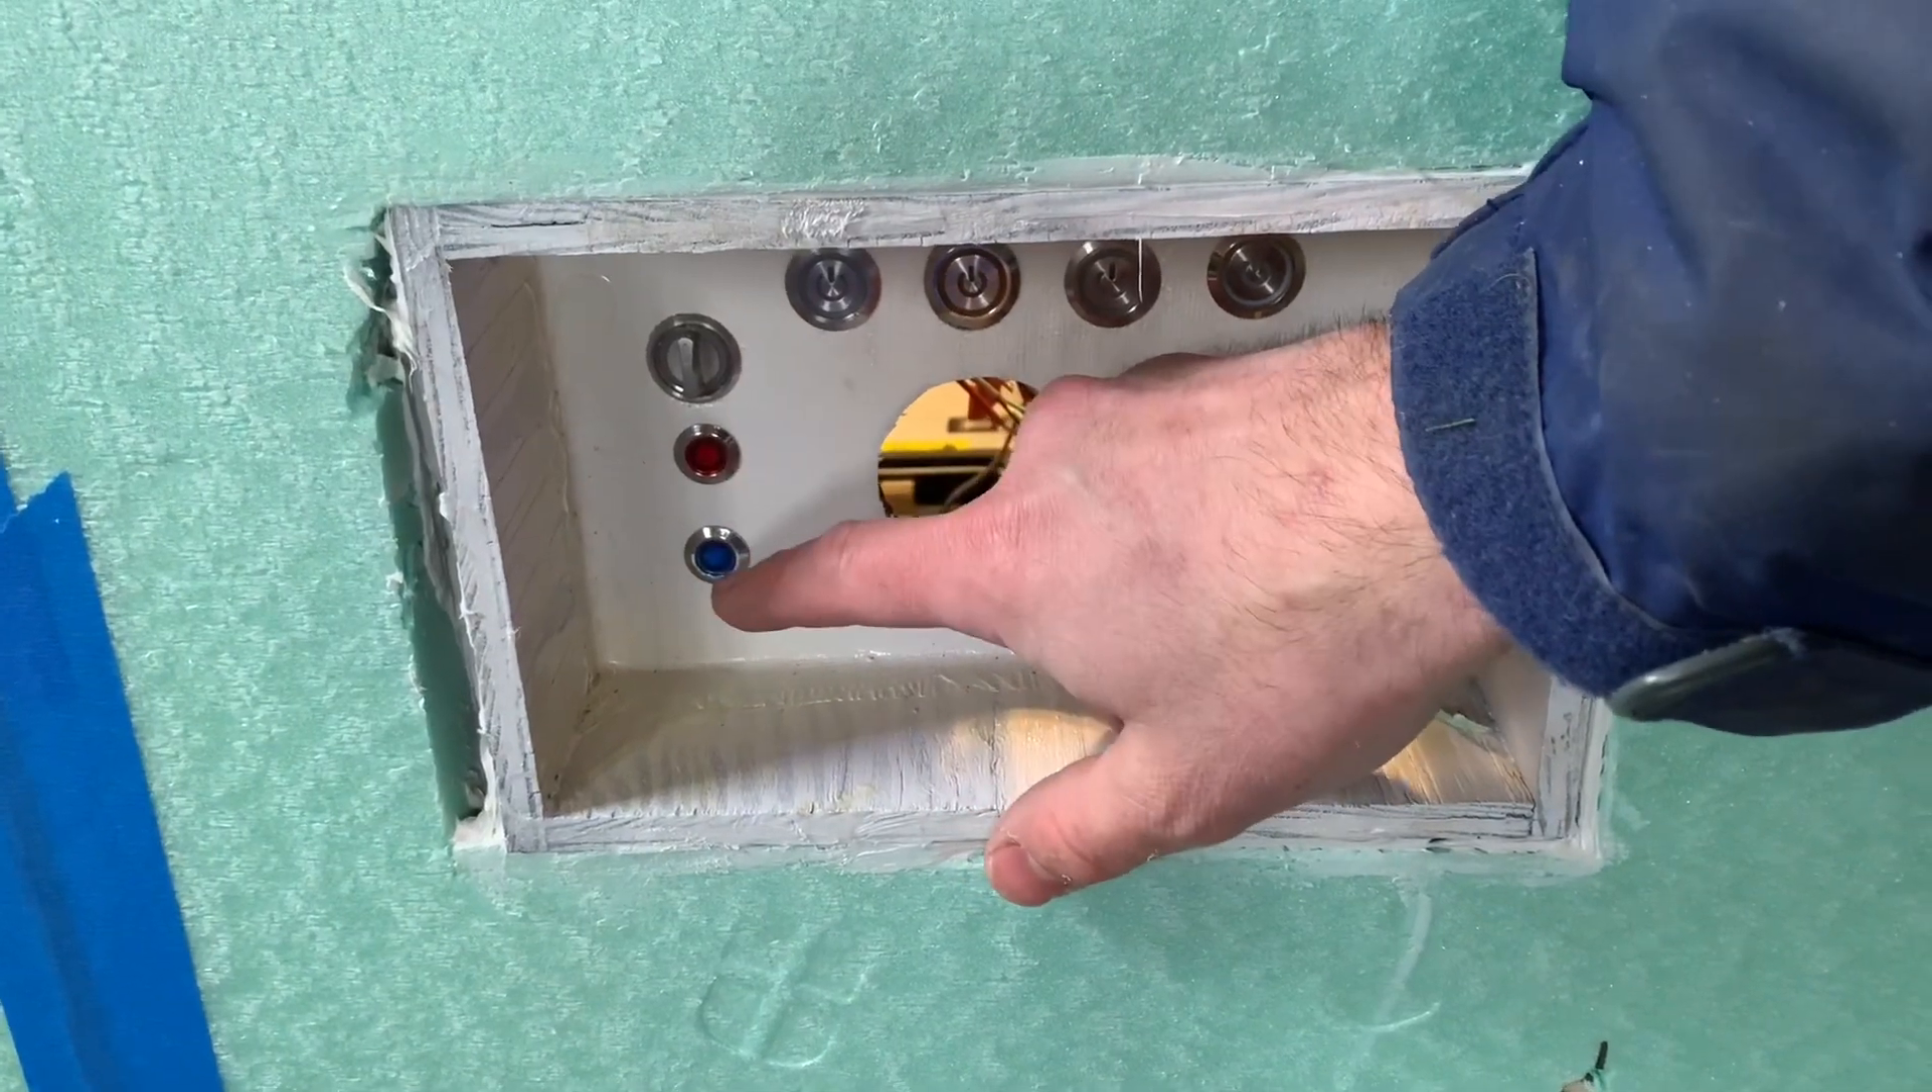And then up front here, I have this mounted. I have all my switches mounted.